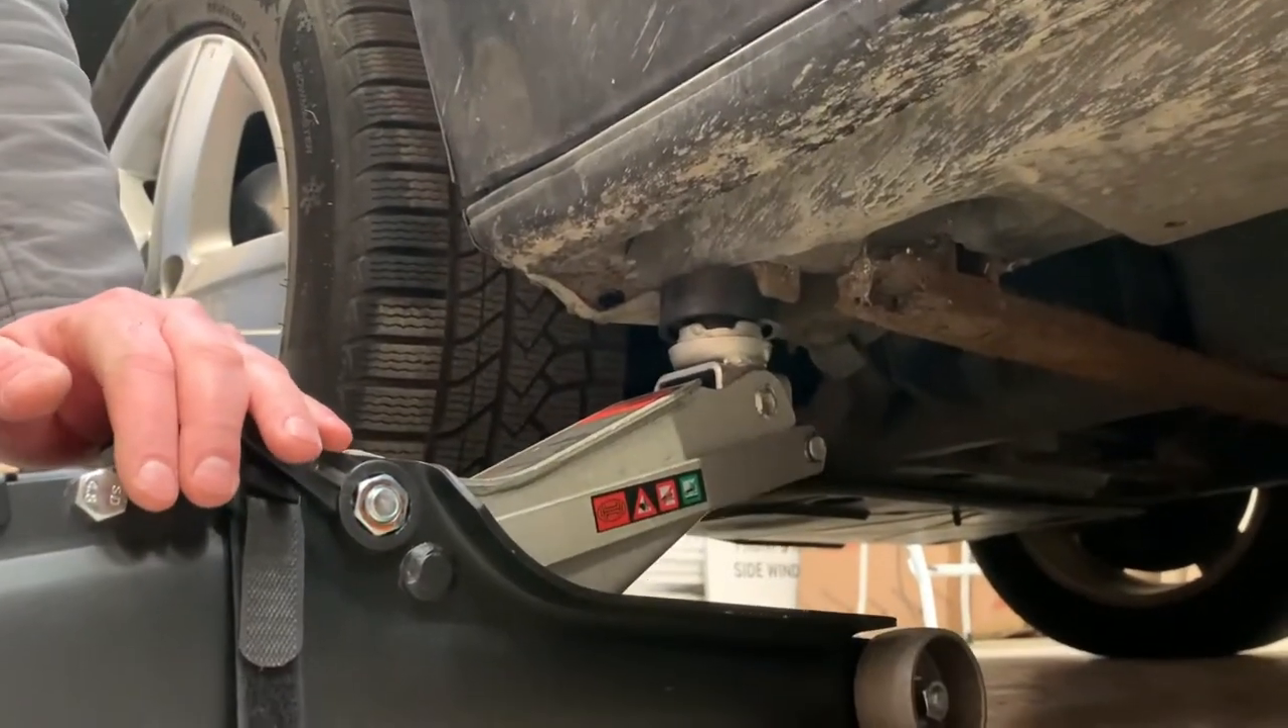So now we can see the adapter seats properly on the jacking points and we can start lifting the vehicle.